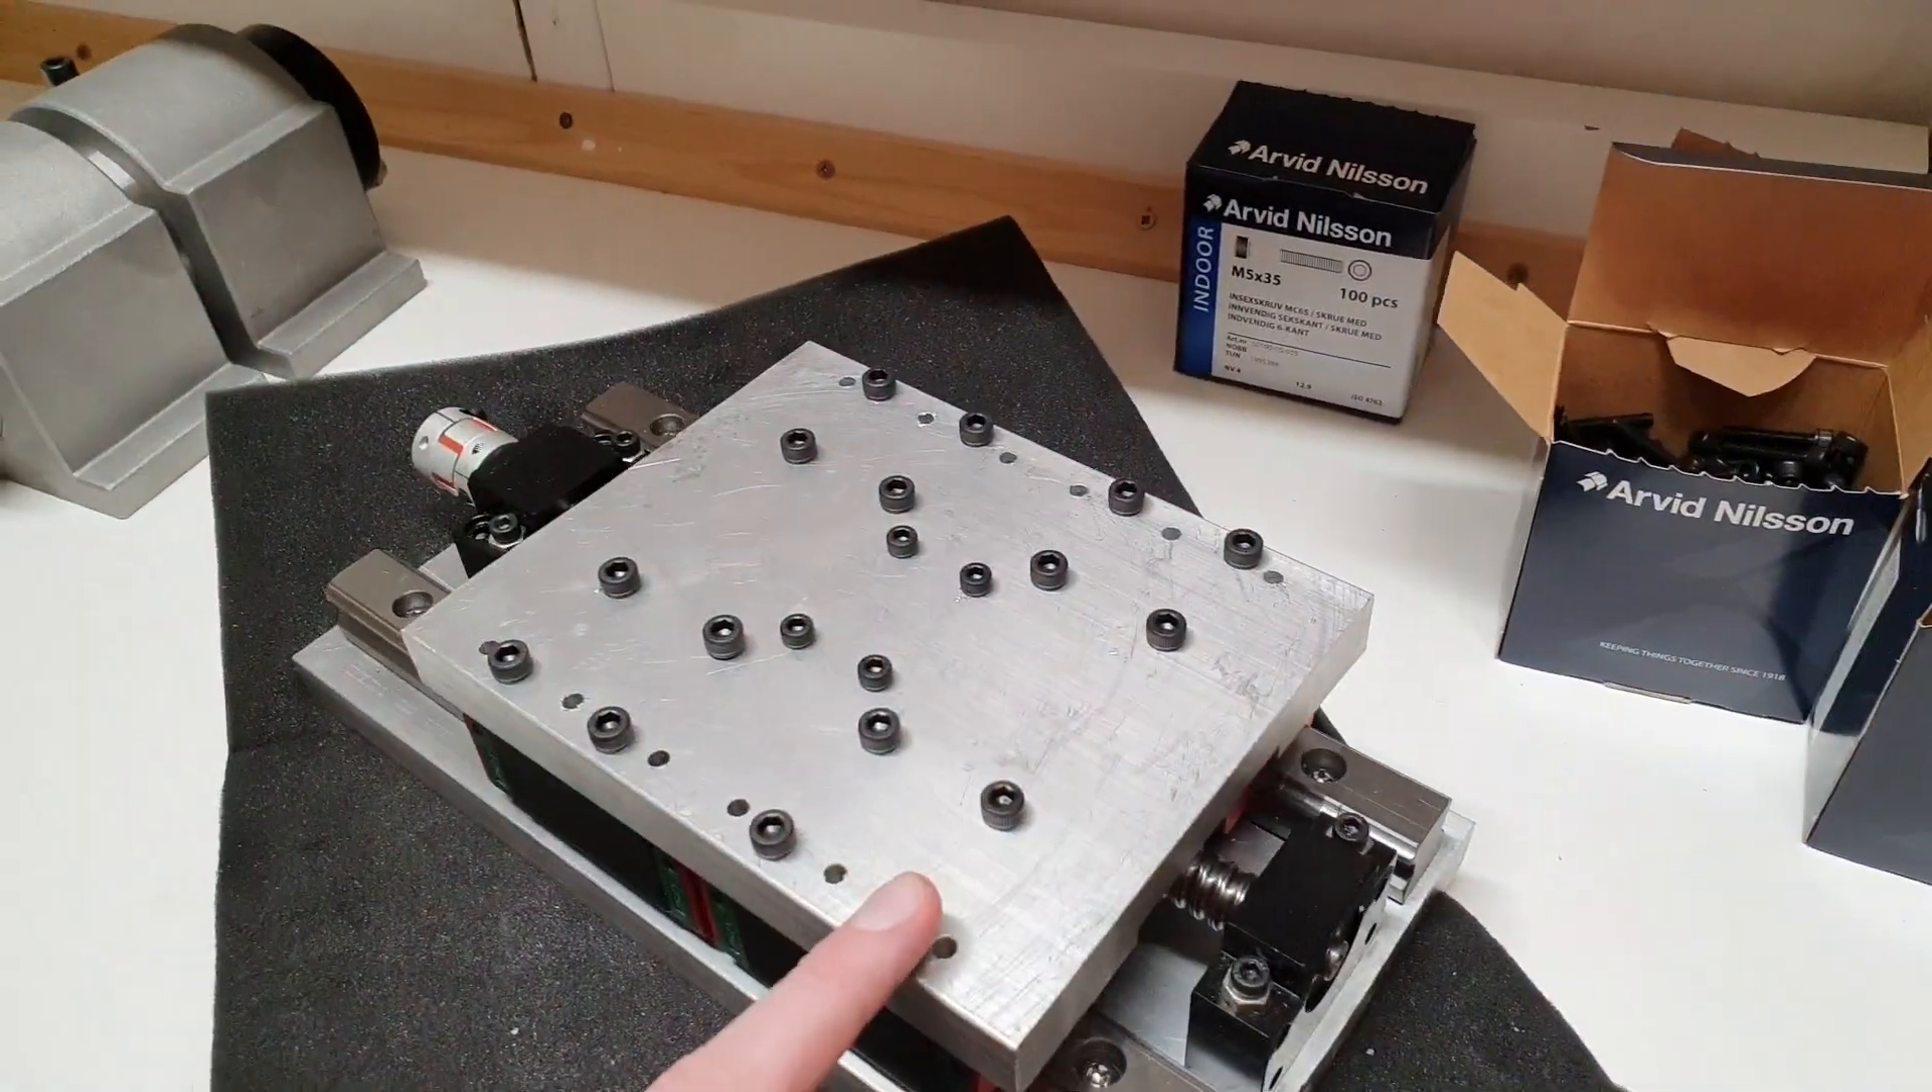Hello YouTube, it's time to continue with the Z-axis build and as you can see I now mounted some black screws here.